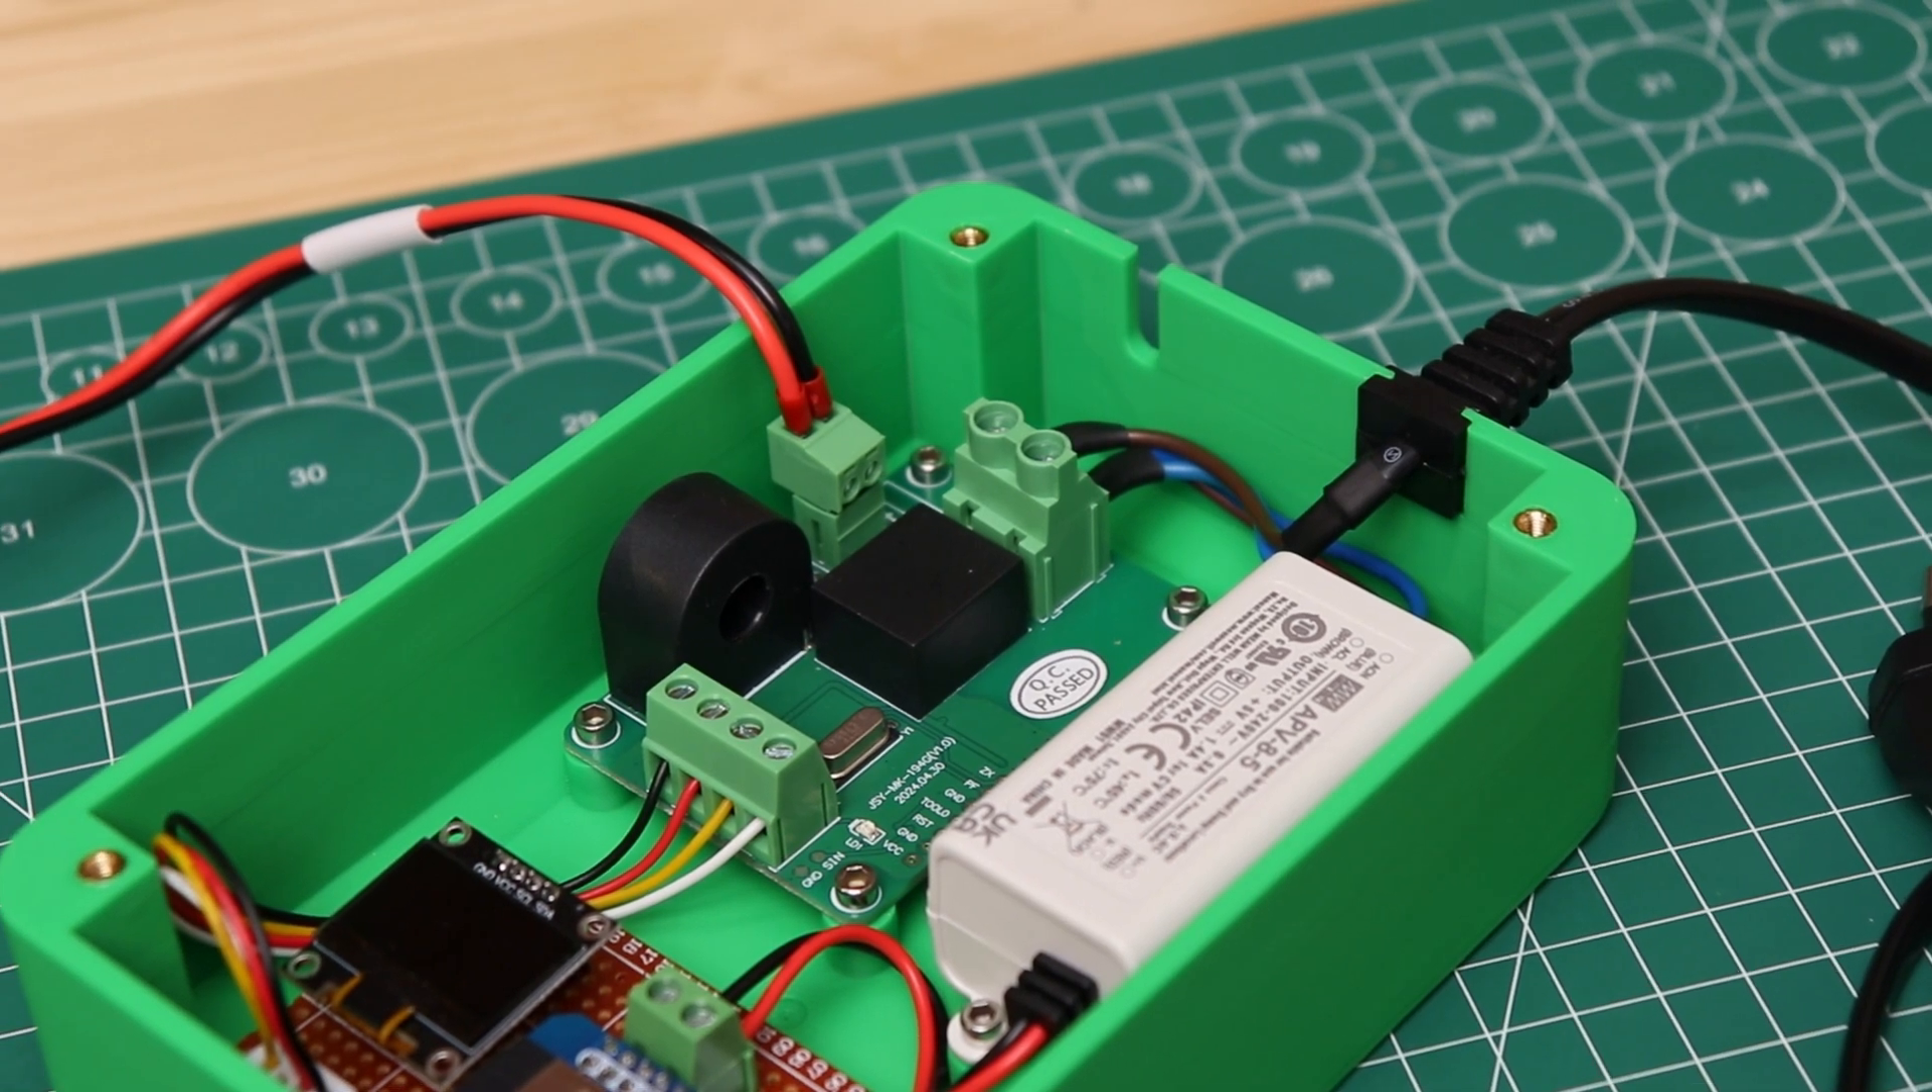To connect the energy meter to an electrical outlet I salvaged this power cord with a 2 pin plug, which has a grommet on one end that fits perfectly into the 3D printed part.